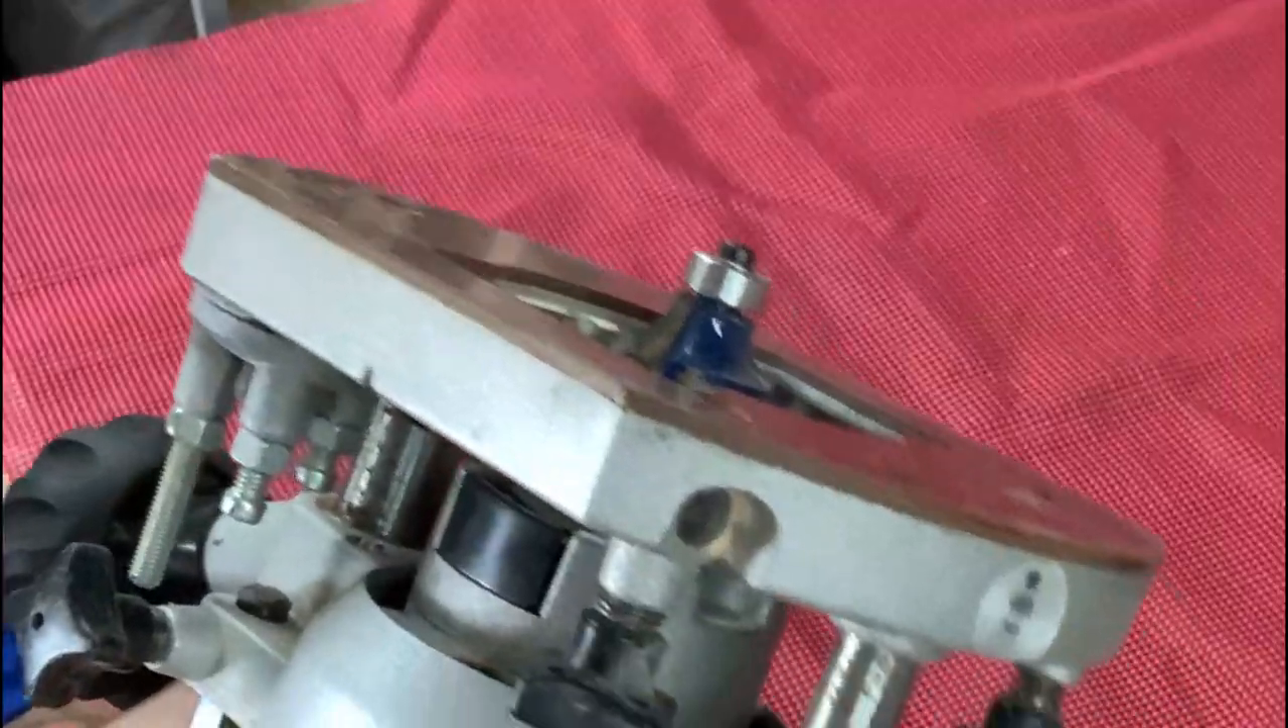Okay so I've just set up a little quarter round router bit in the router.